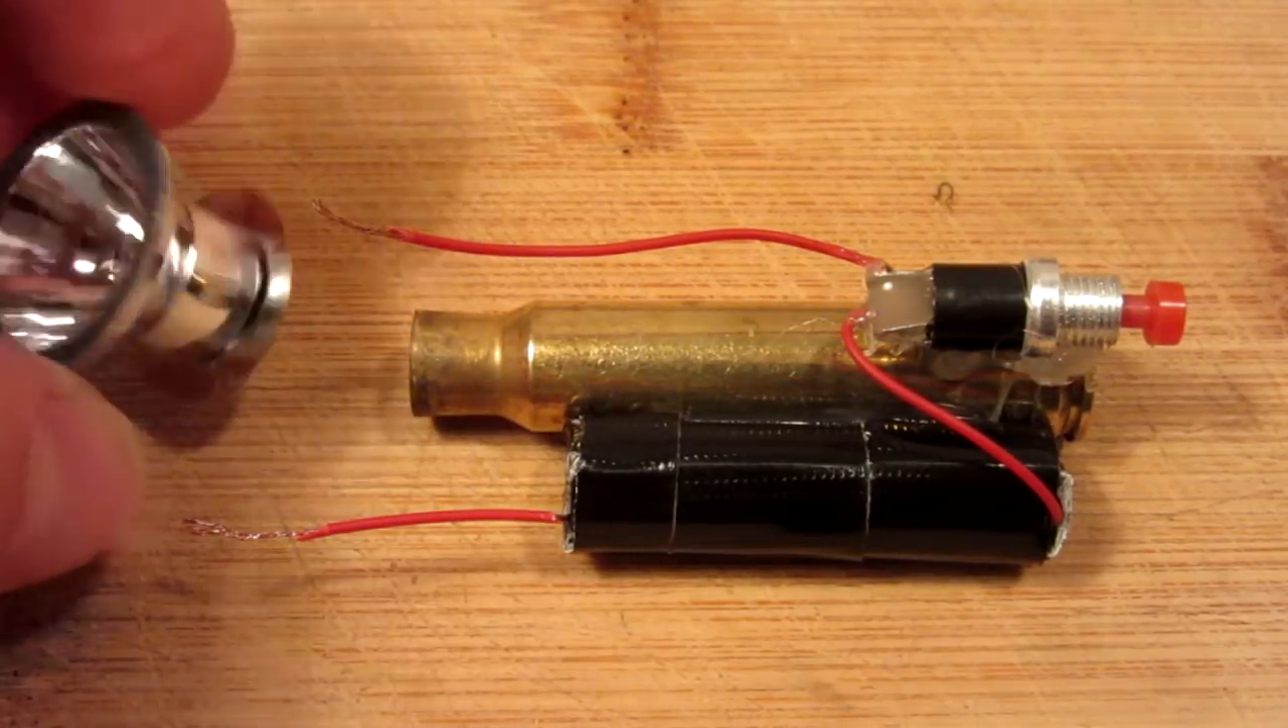I wrapped the entire battery in tape just for aesthetics, and there is the battery attached.